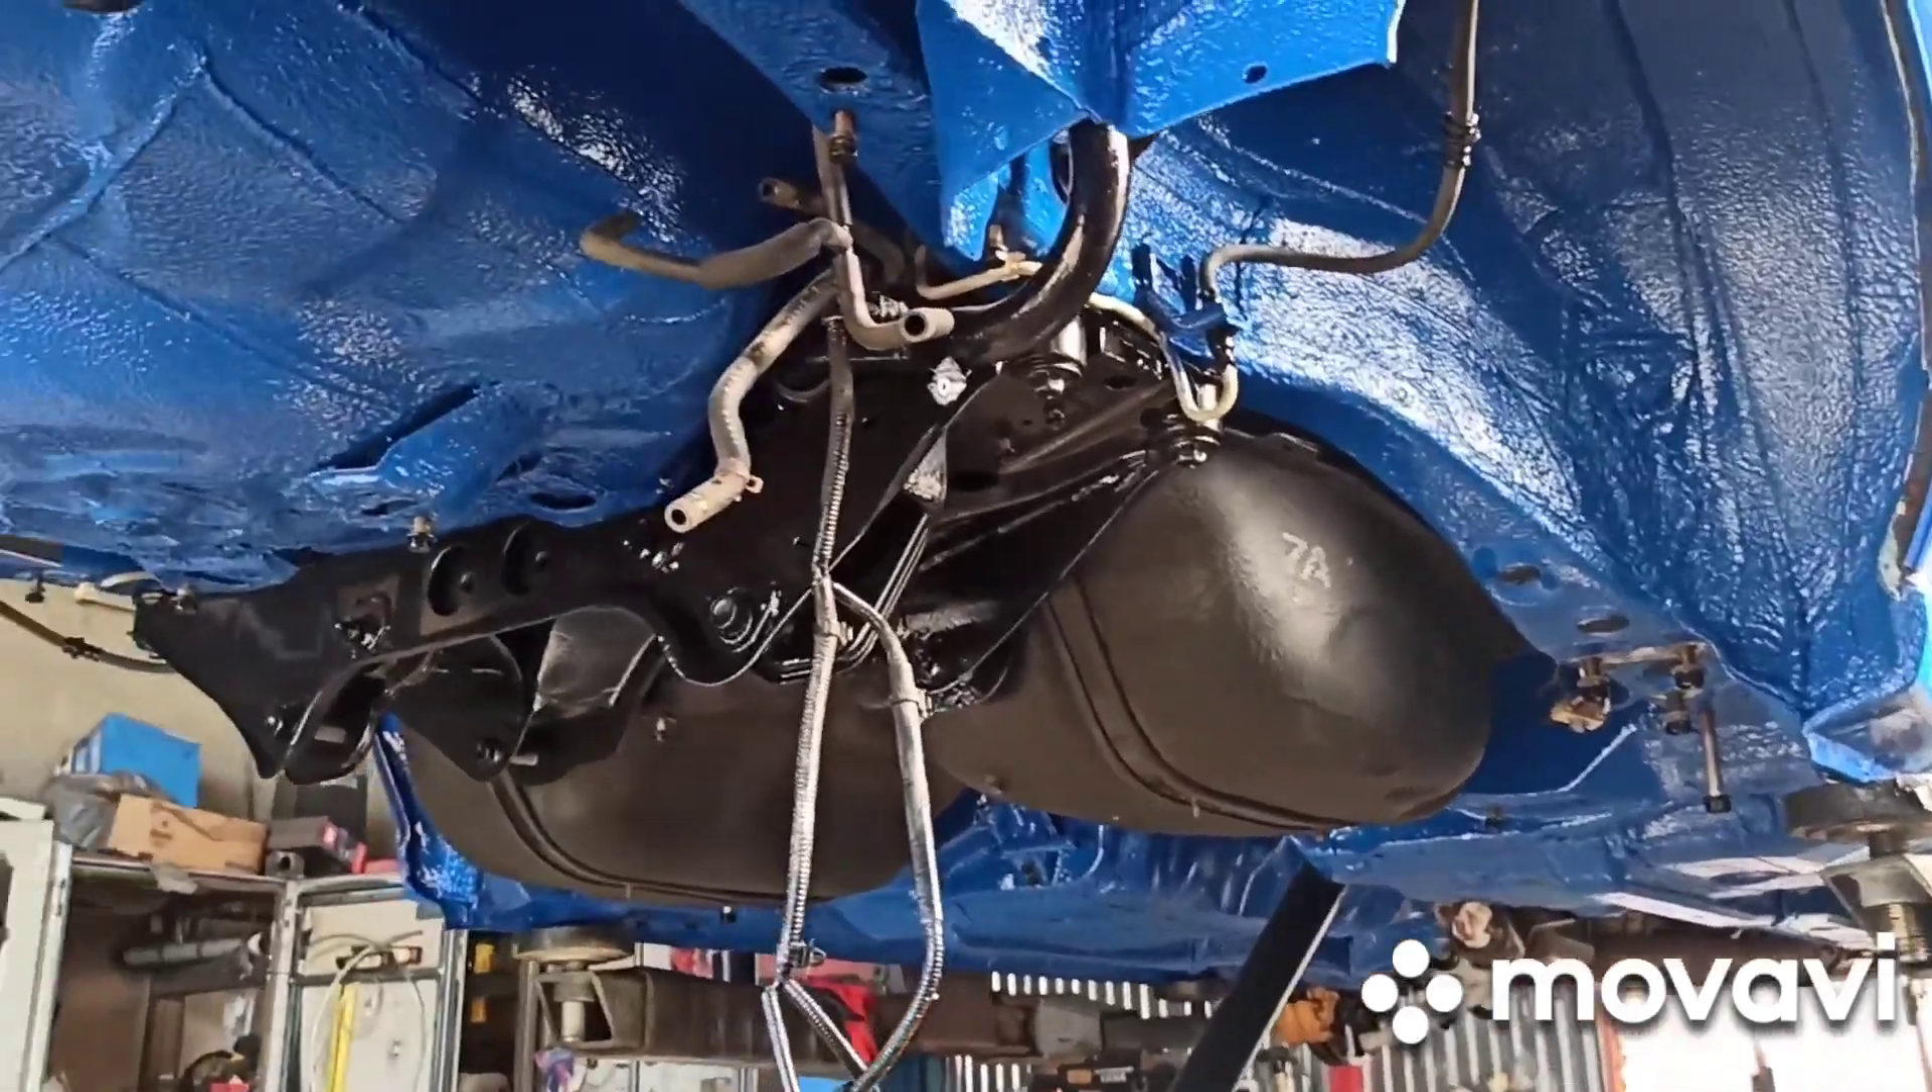Zbiornik jest na swoim miejscu. Wózek tylny jest na swoim miejscu.